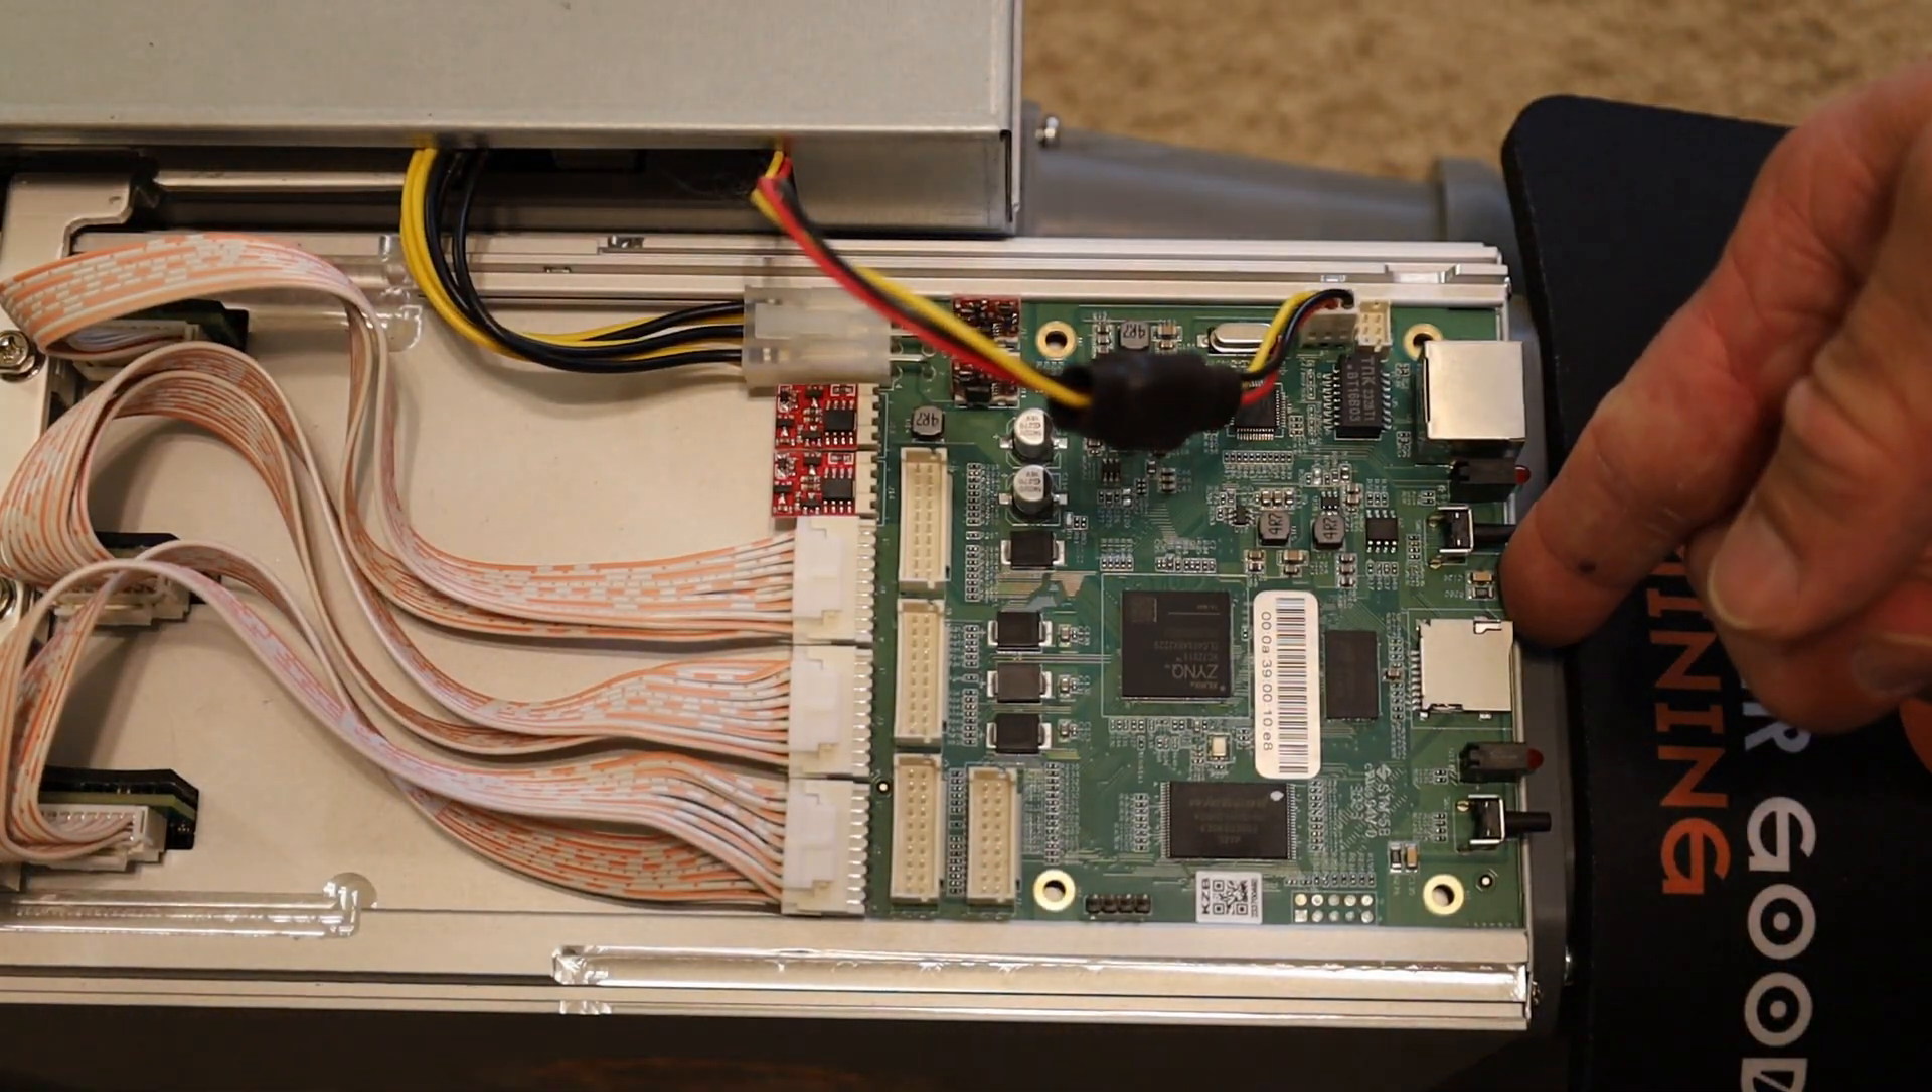Okay, so control board is rewired.